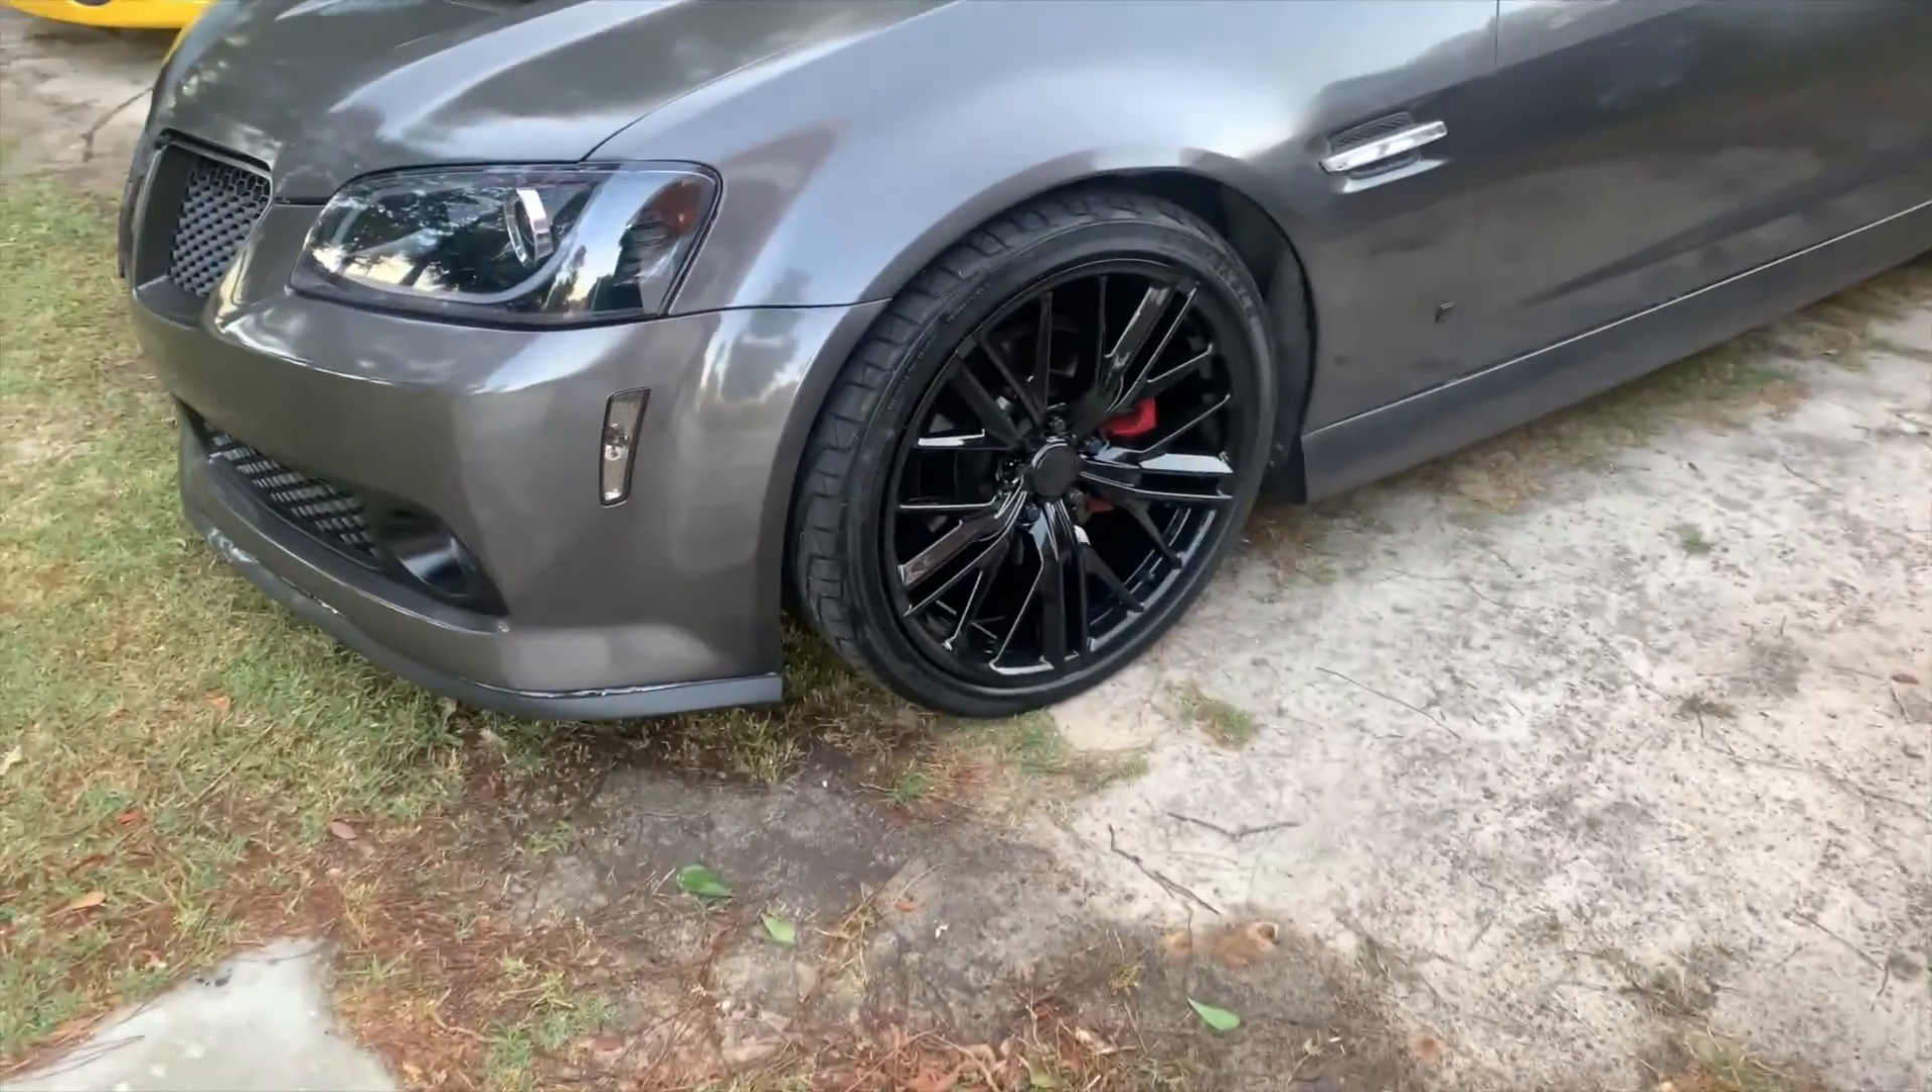Put the wheels on a g8 last night and it looks good.